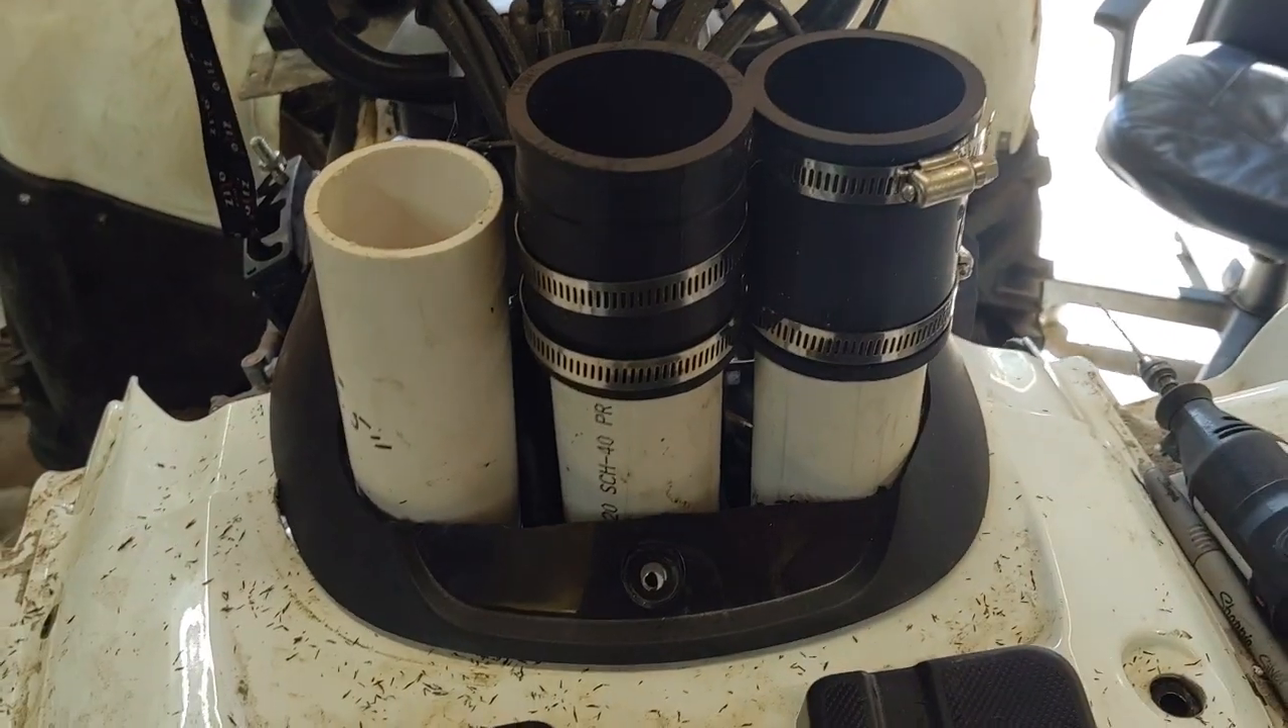I'm missing one of these rubber boots.